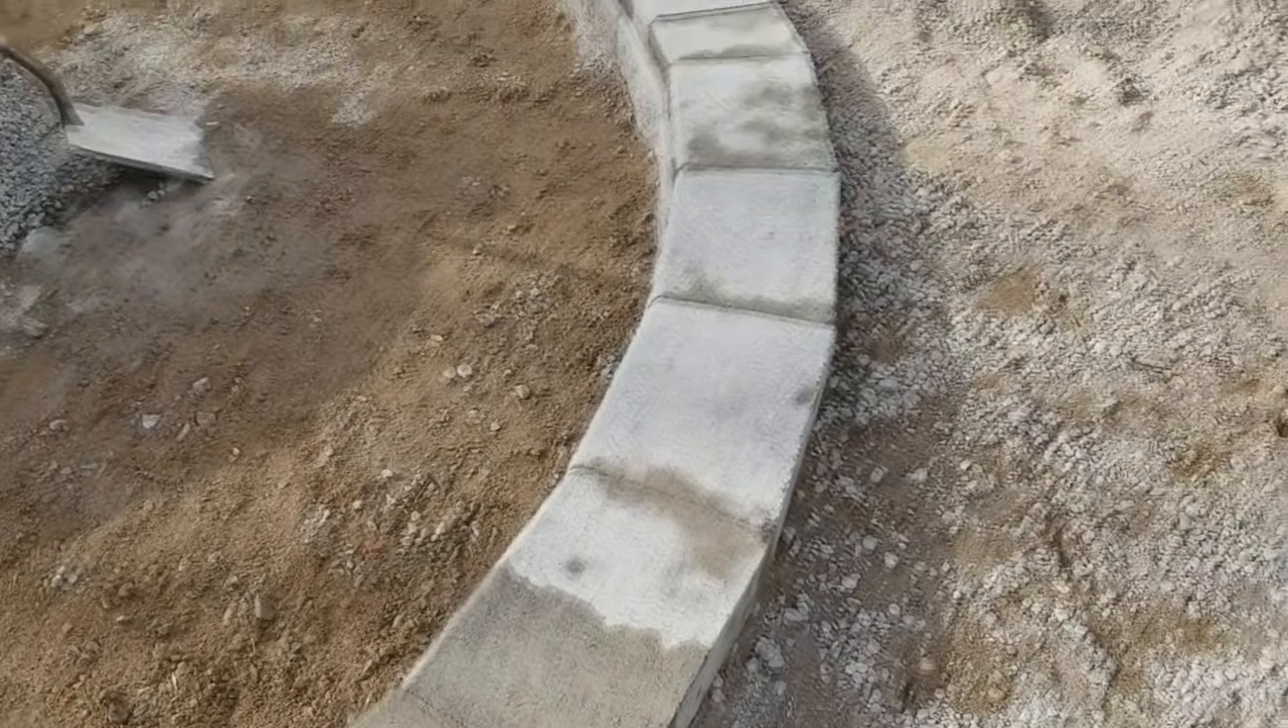Okay, so we got all of our caps all cut in on this radius.